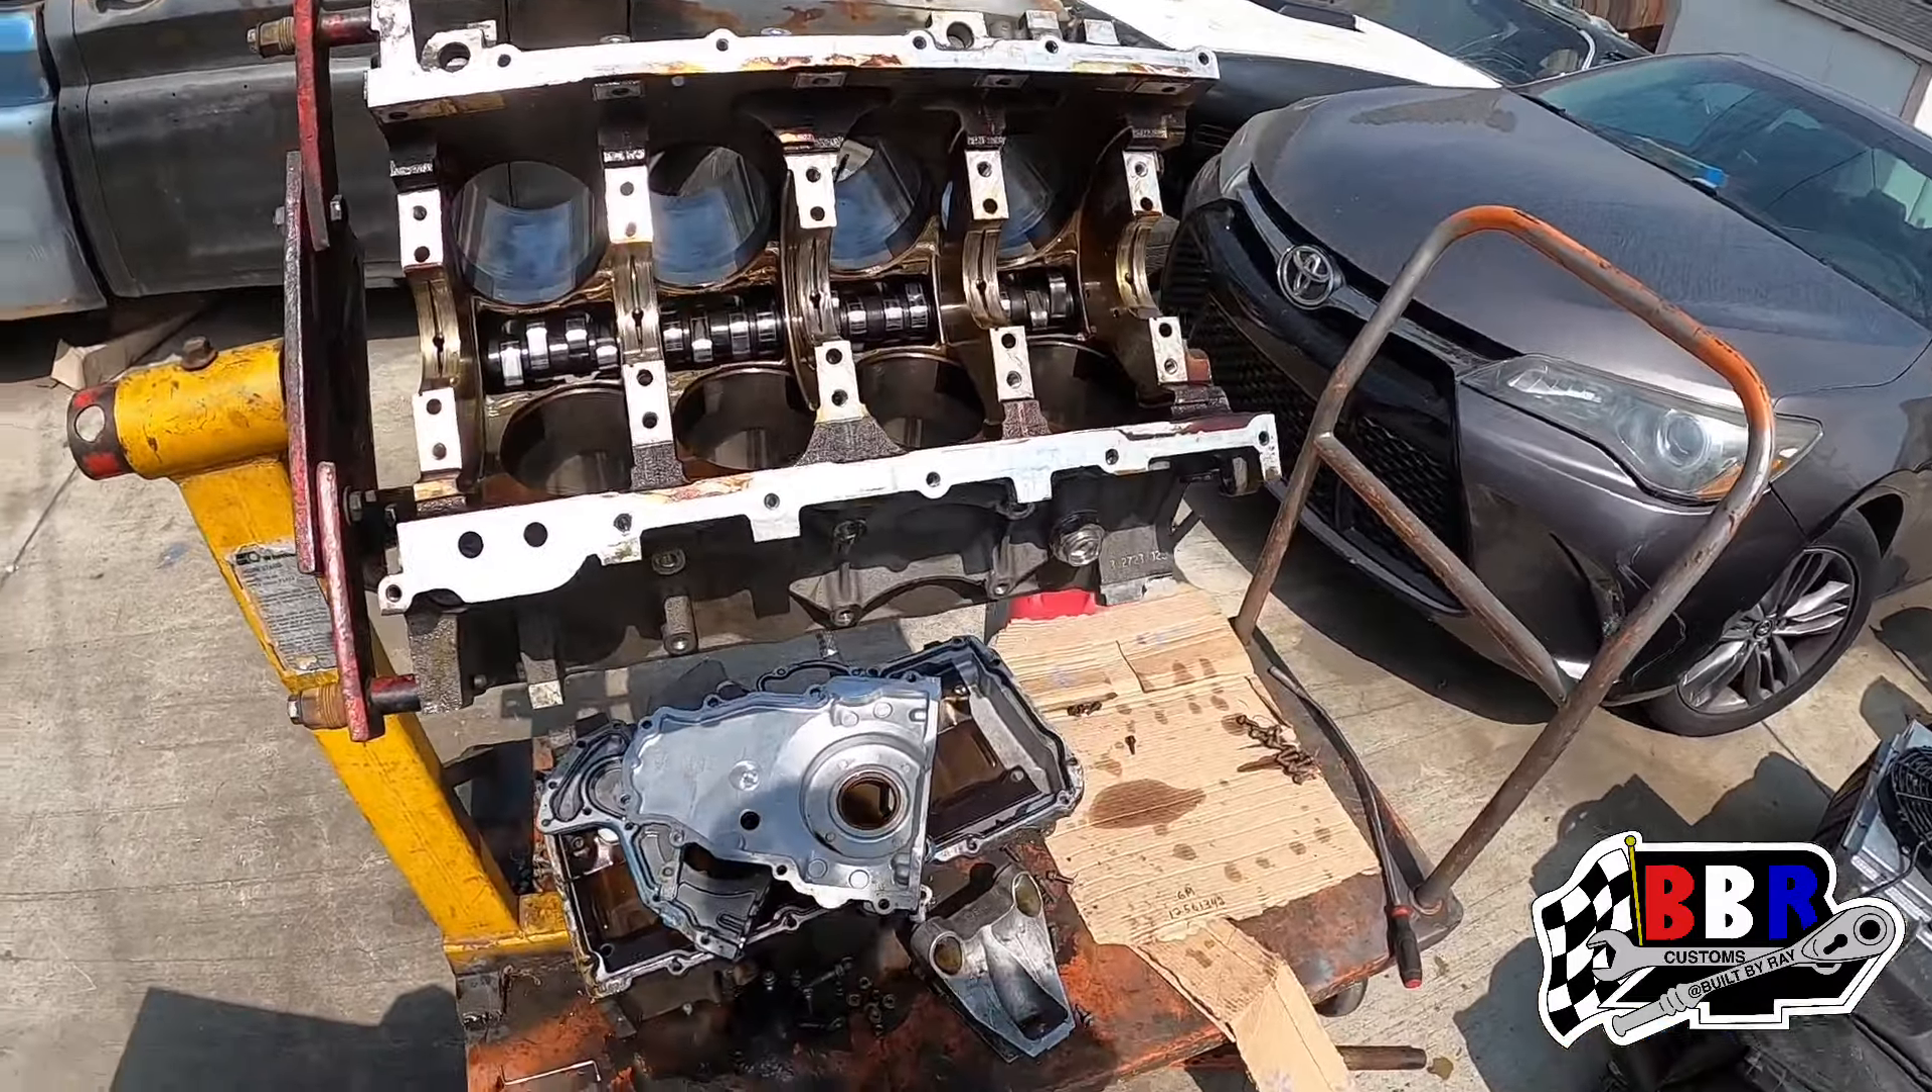As you can see we got this thing all bust down there's nothing inside besides the camshaft that's the only thing left.